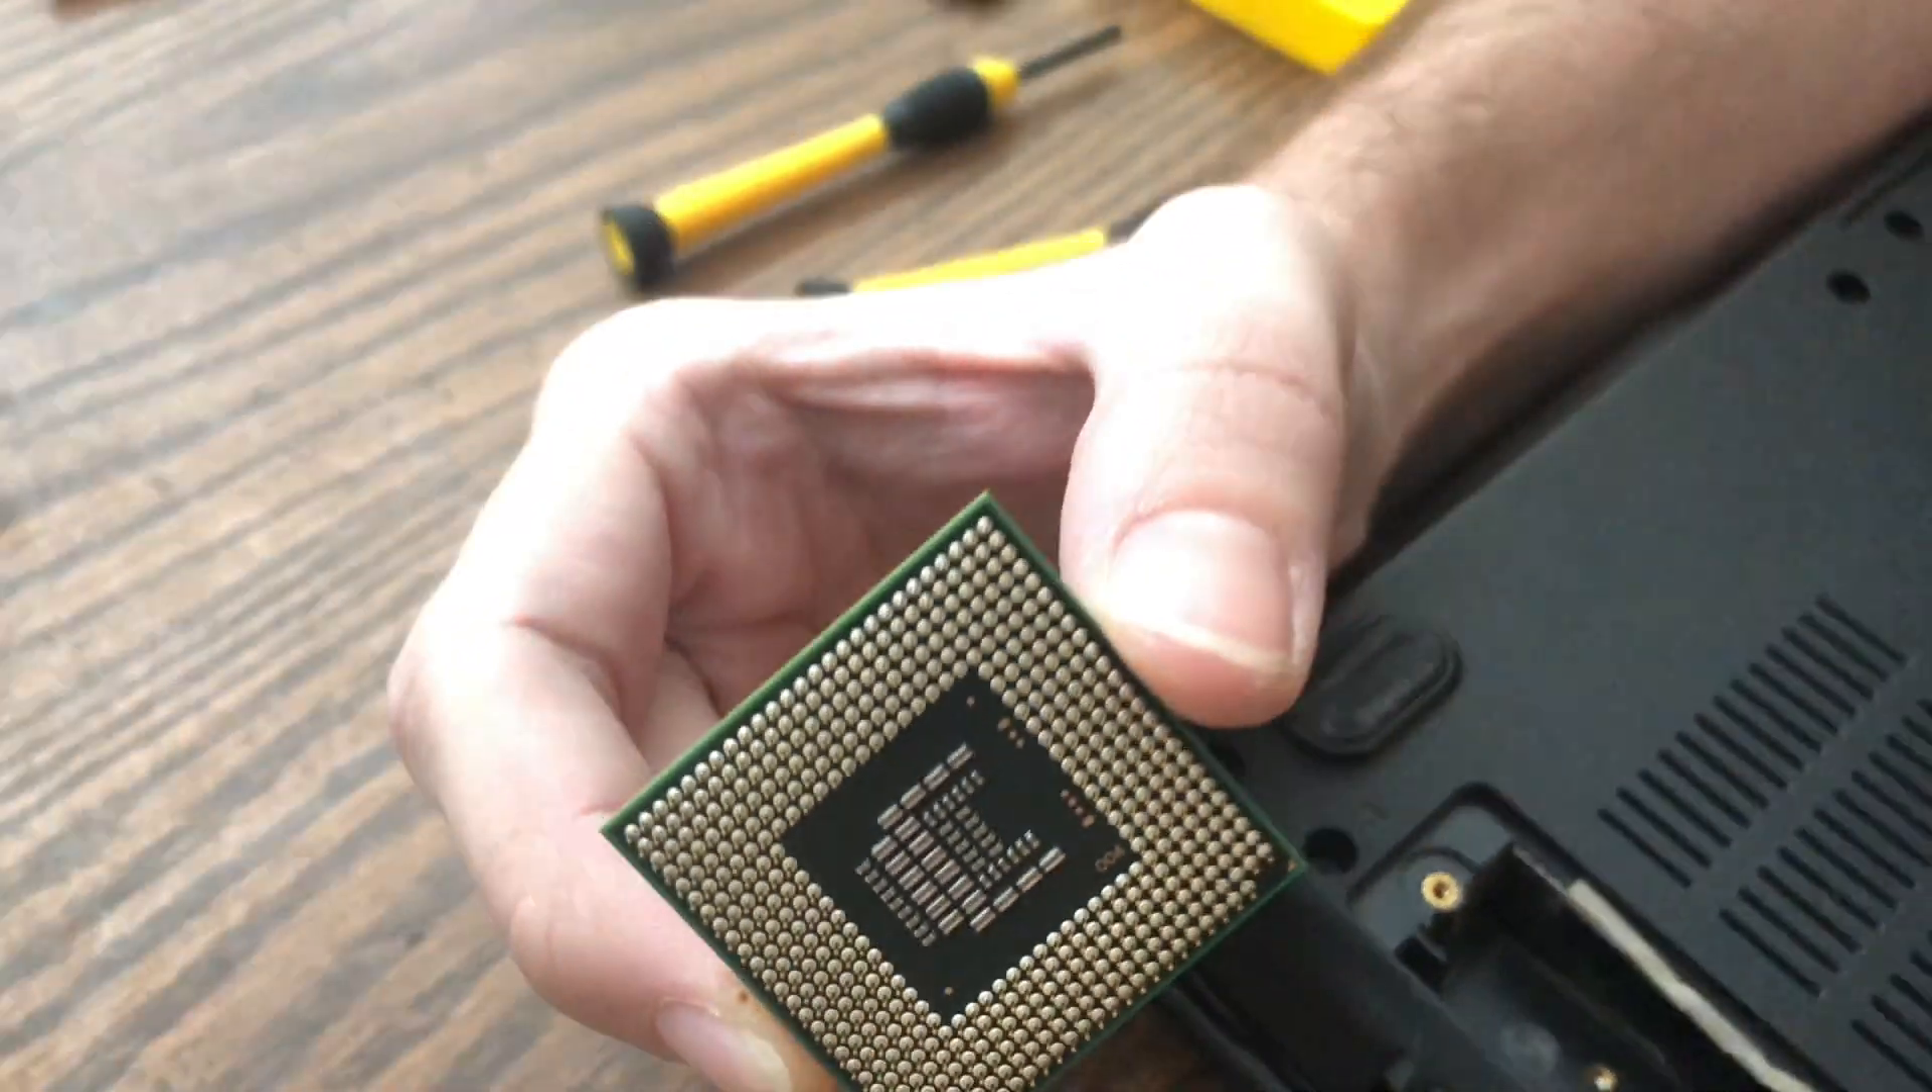So, here you can see beautiful CPU that was pulled out.